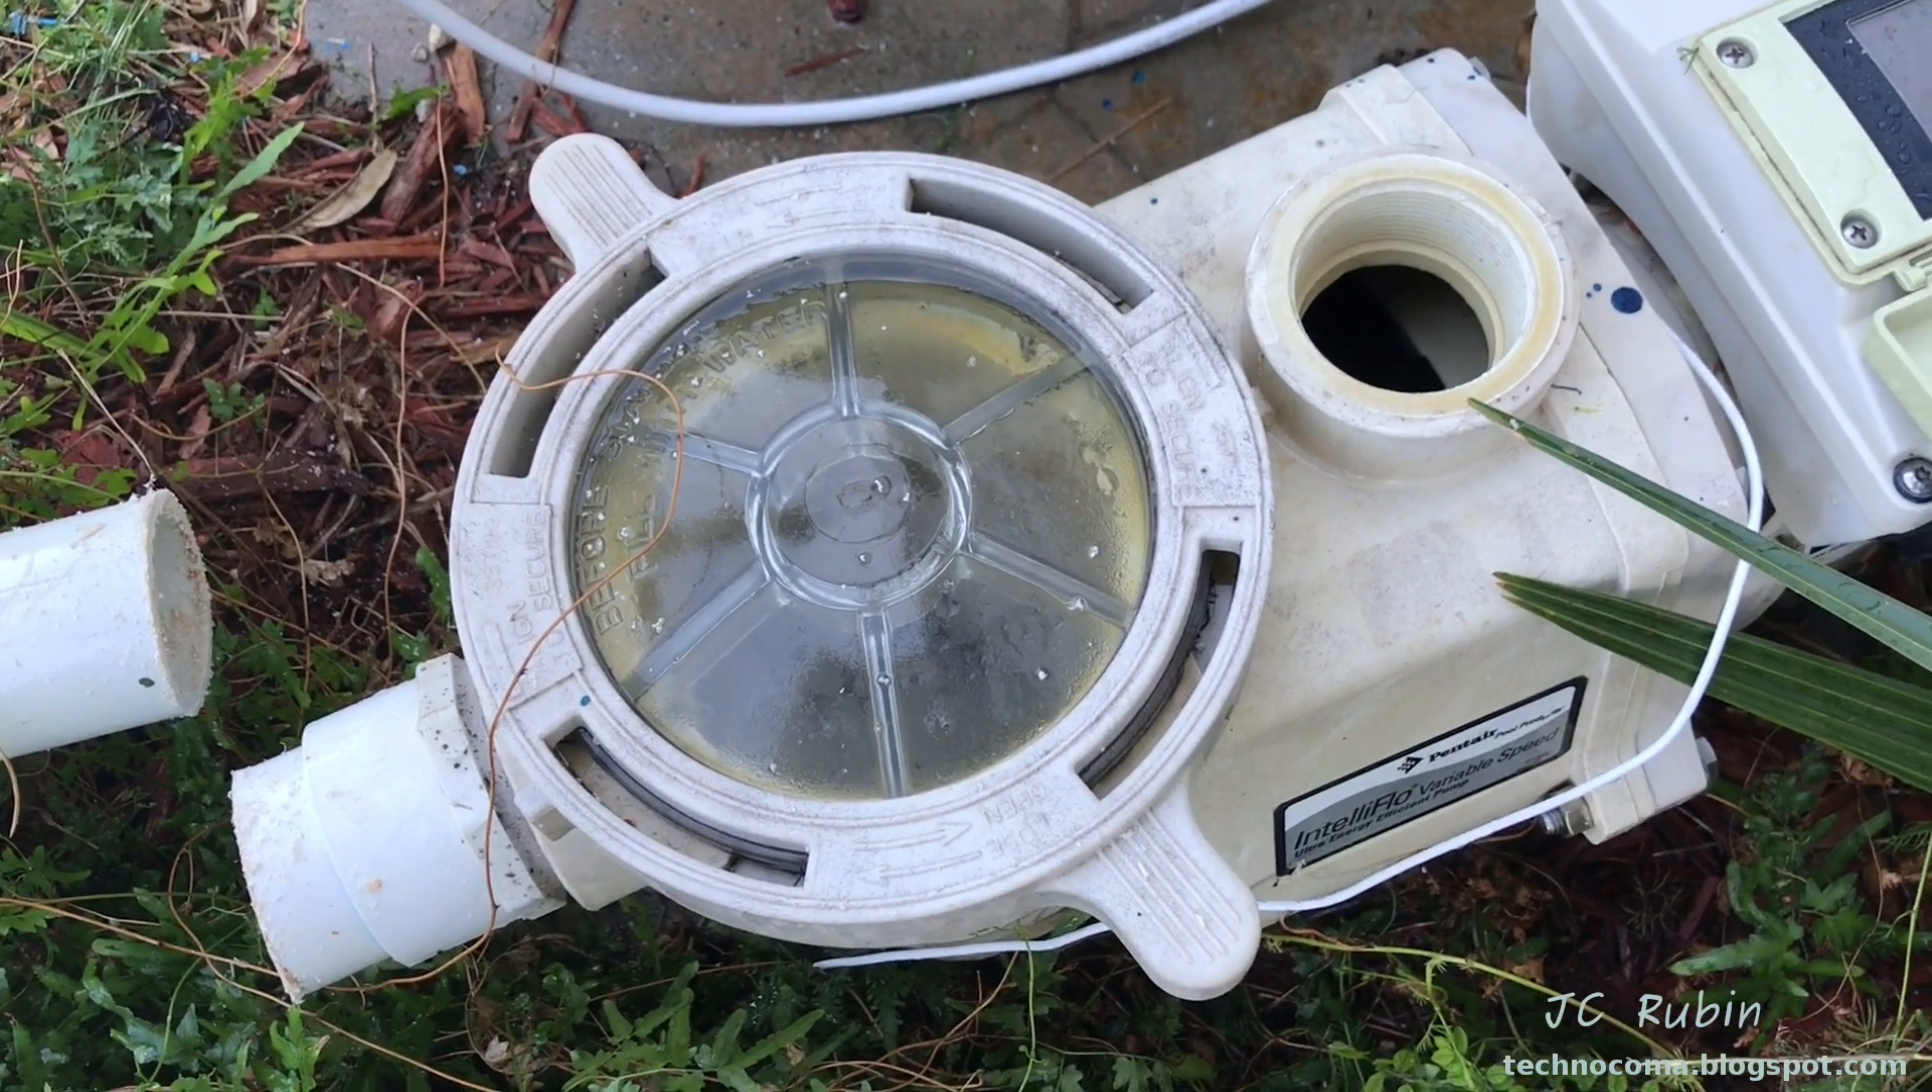Now I've got the pump fully separated from everything else.